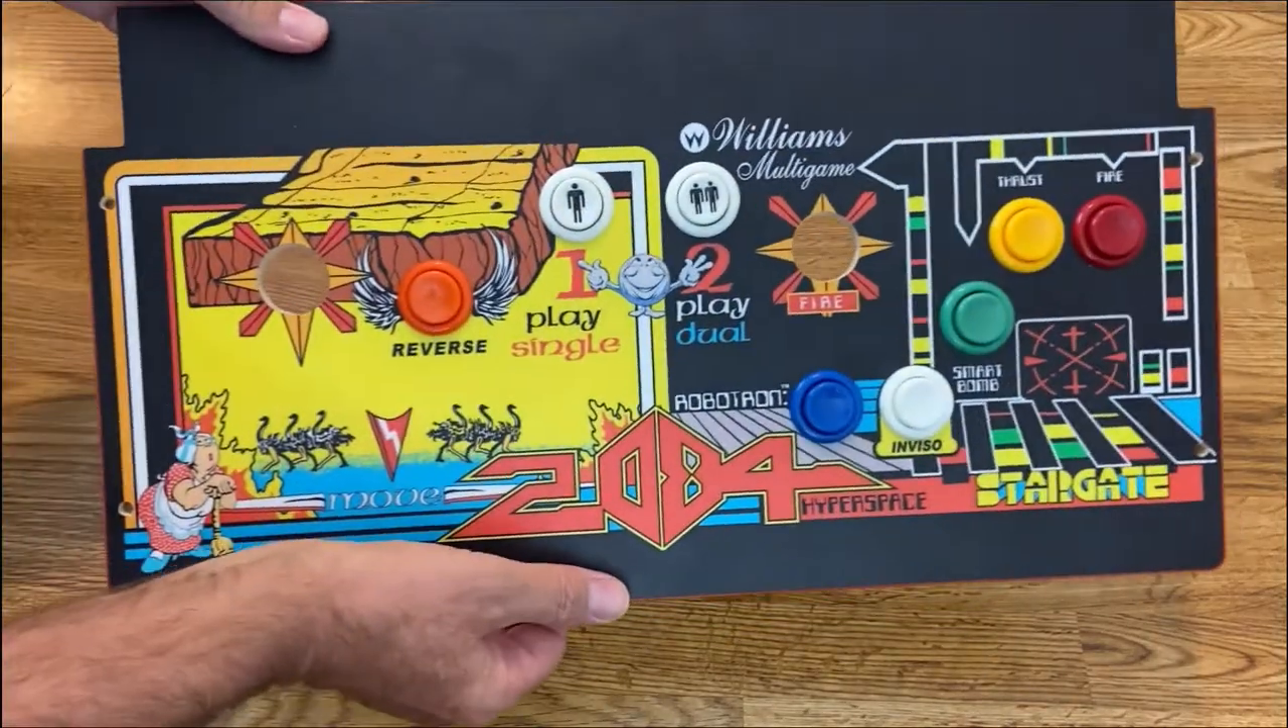Okay I'm now finished attaching the buttons on here looks pretty good.